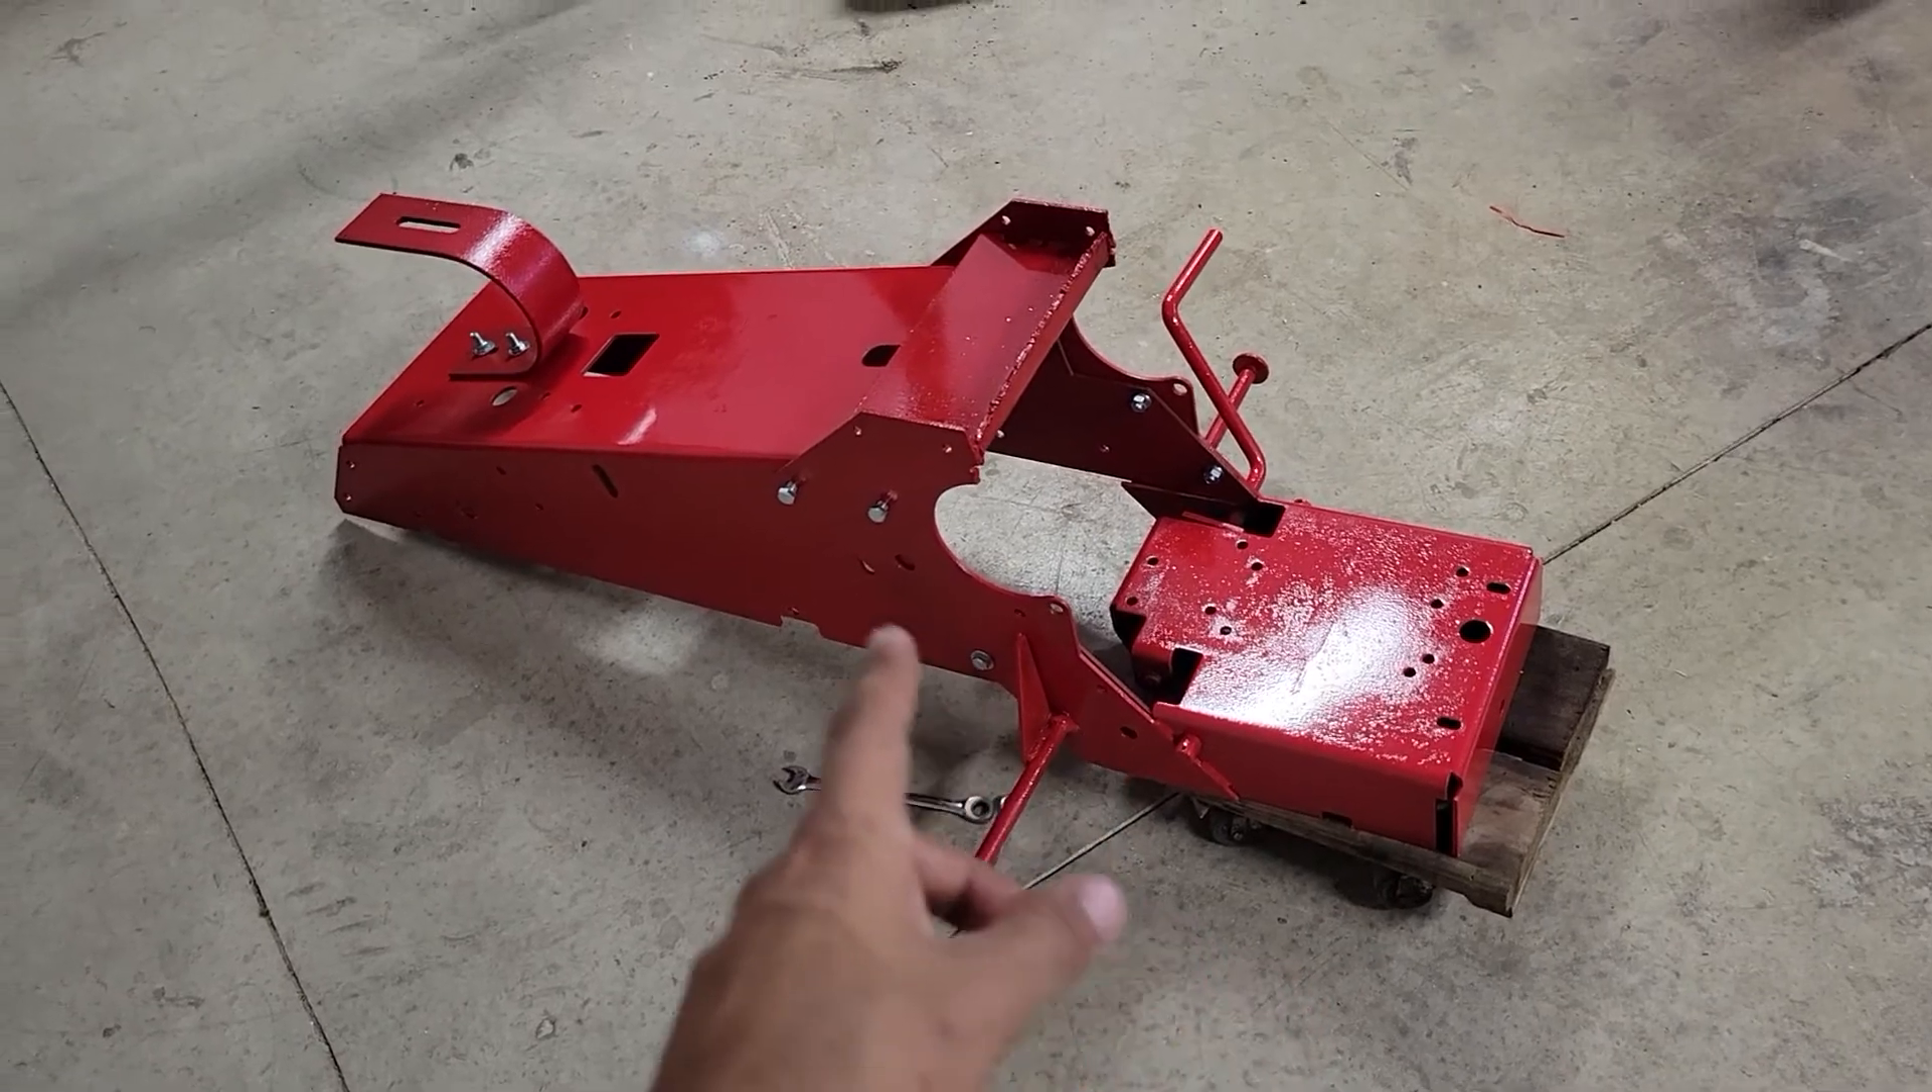Okay so you can see I got that frame put together. I got the seat spring put on.